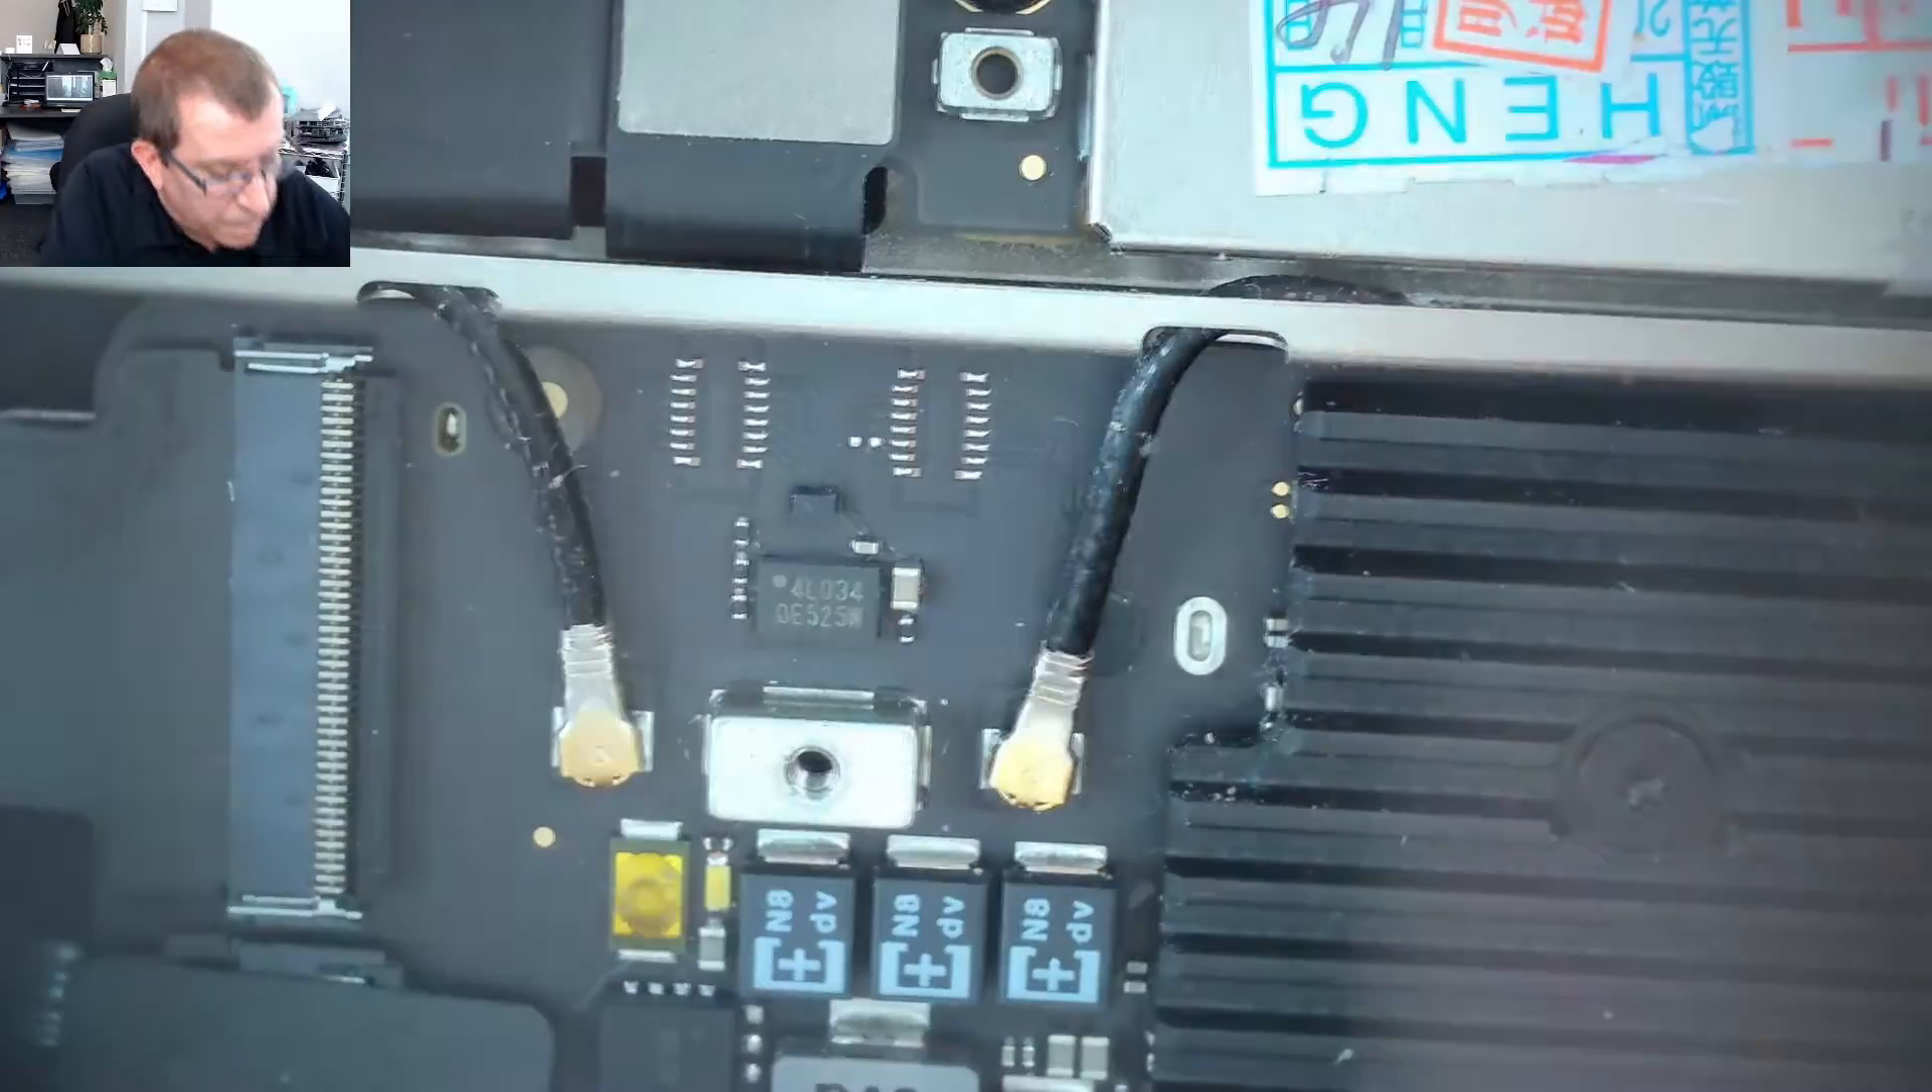The wireless antenna wires. Yep. They're both connected.